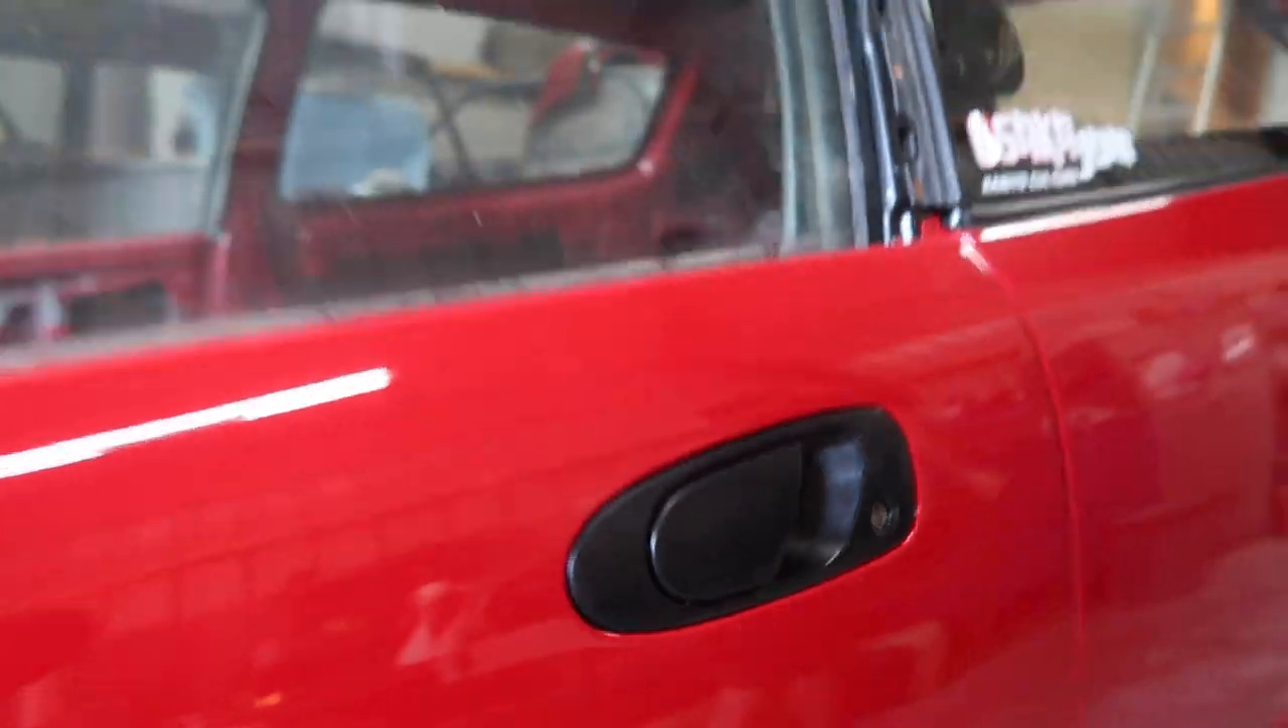Got windows in now. Got the handles in.